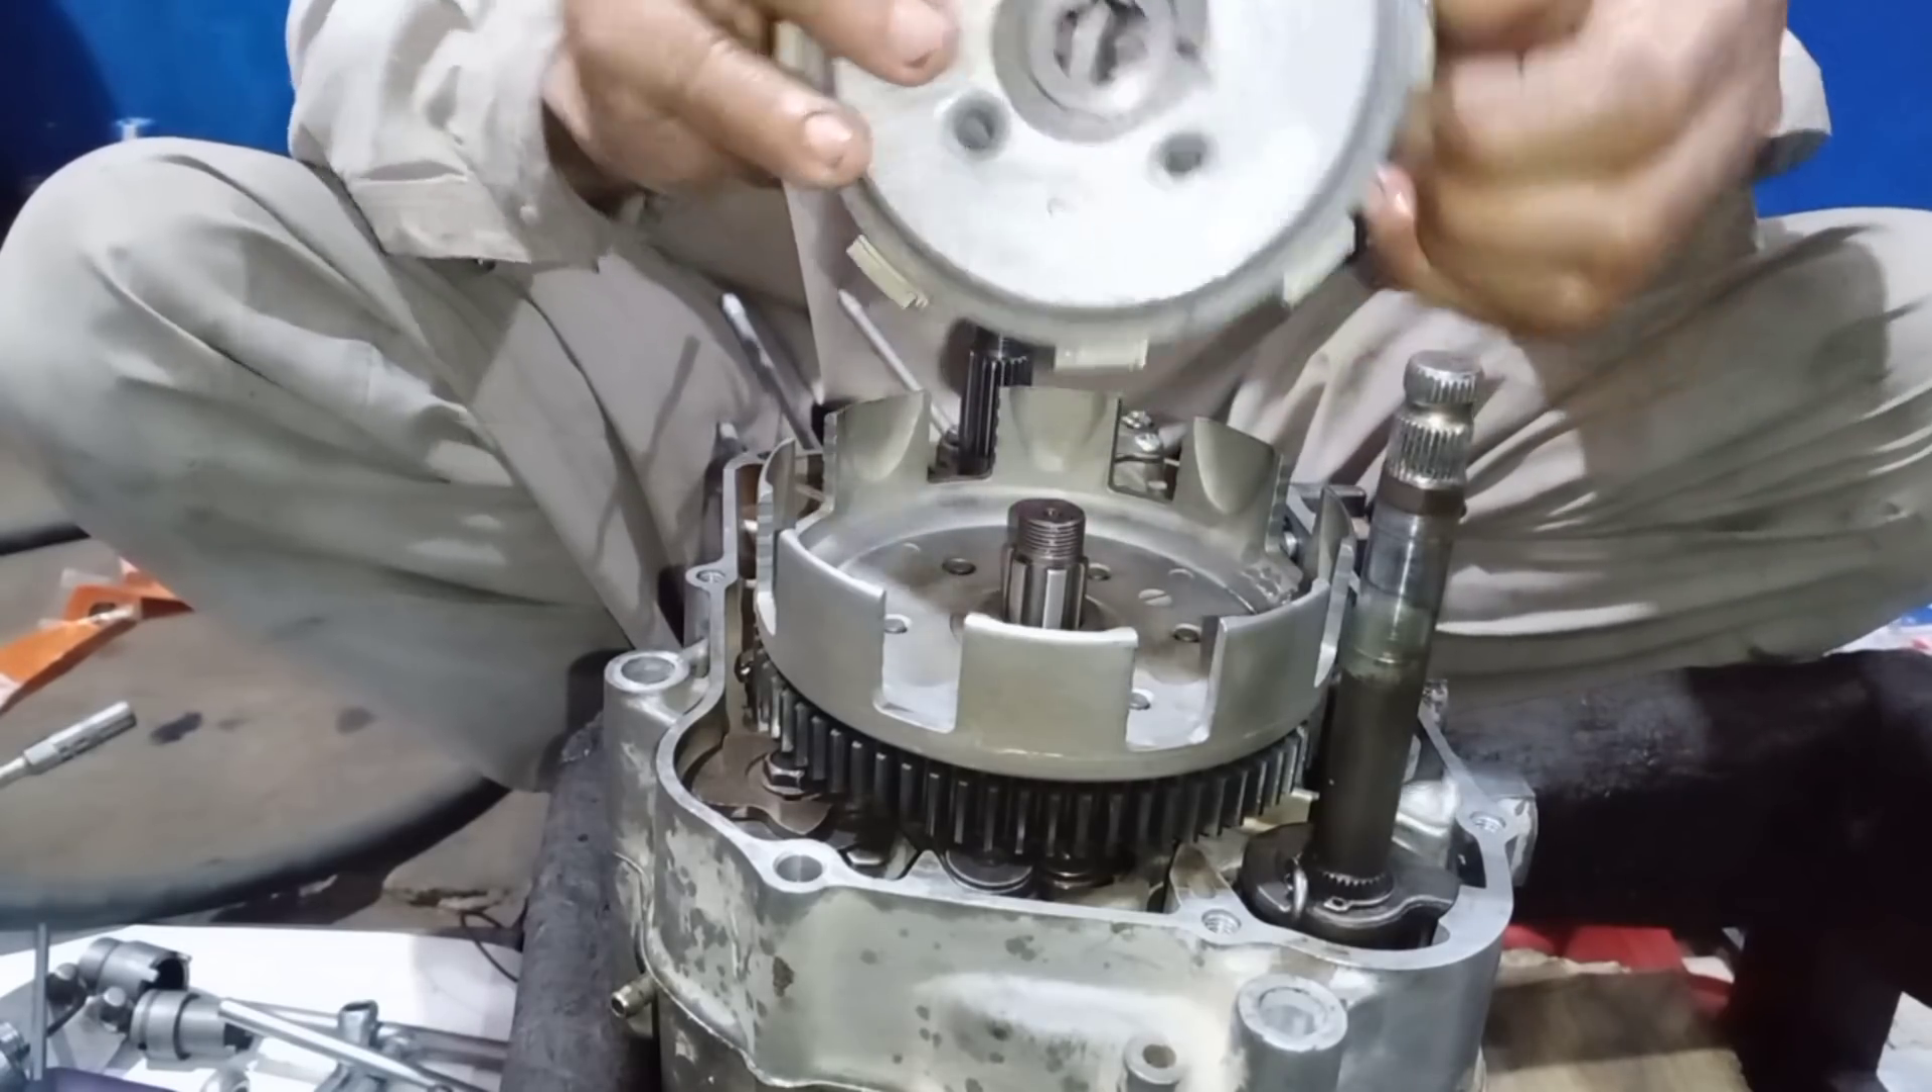یہاں پہ ہمارا کلچ باکس تقریباً فٹنگ ہو گیا ہے ابھی اس کلچ سینٹر کو ہم نے لگا دینا۔